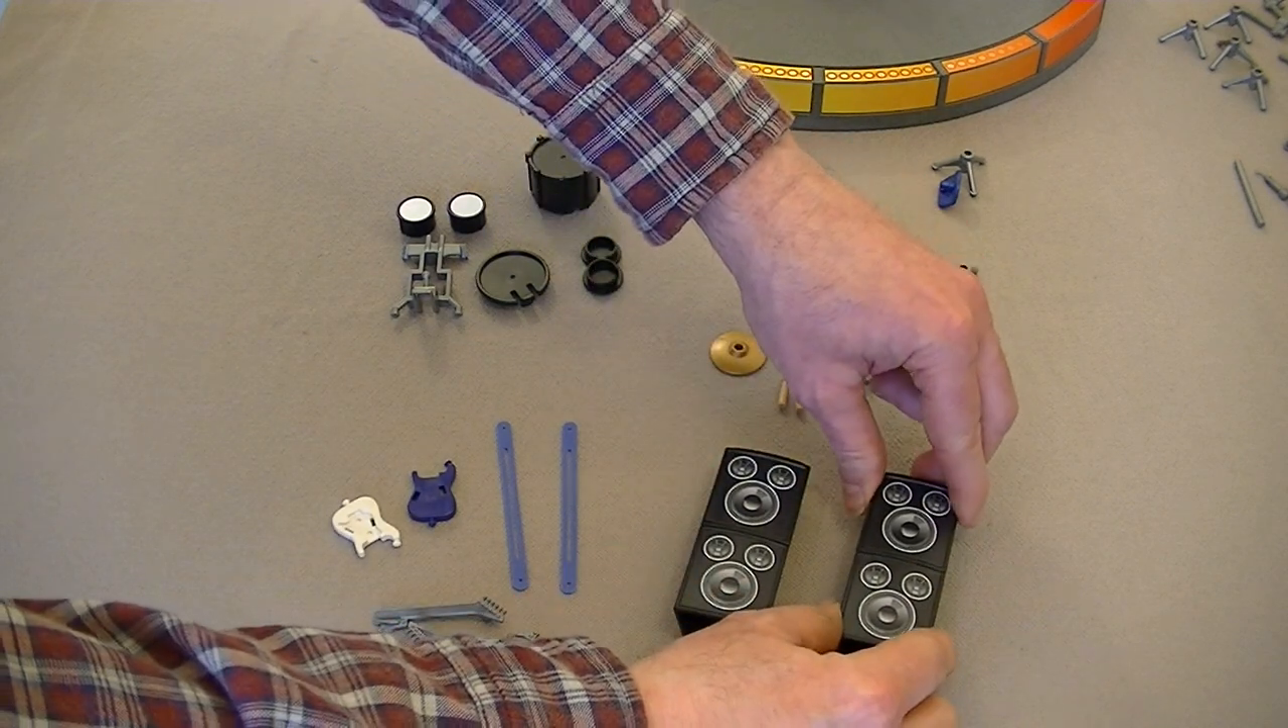So as you can see, I've attached the stickers to the front of the speakers, and before they go on the stage, I believe we need to pop them together so they're stacked like that, but we'll do that later.